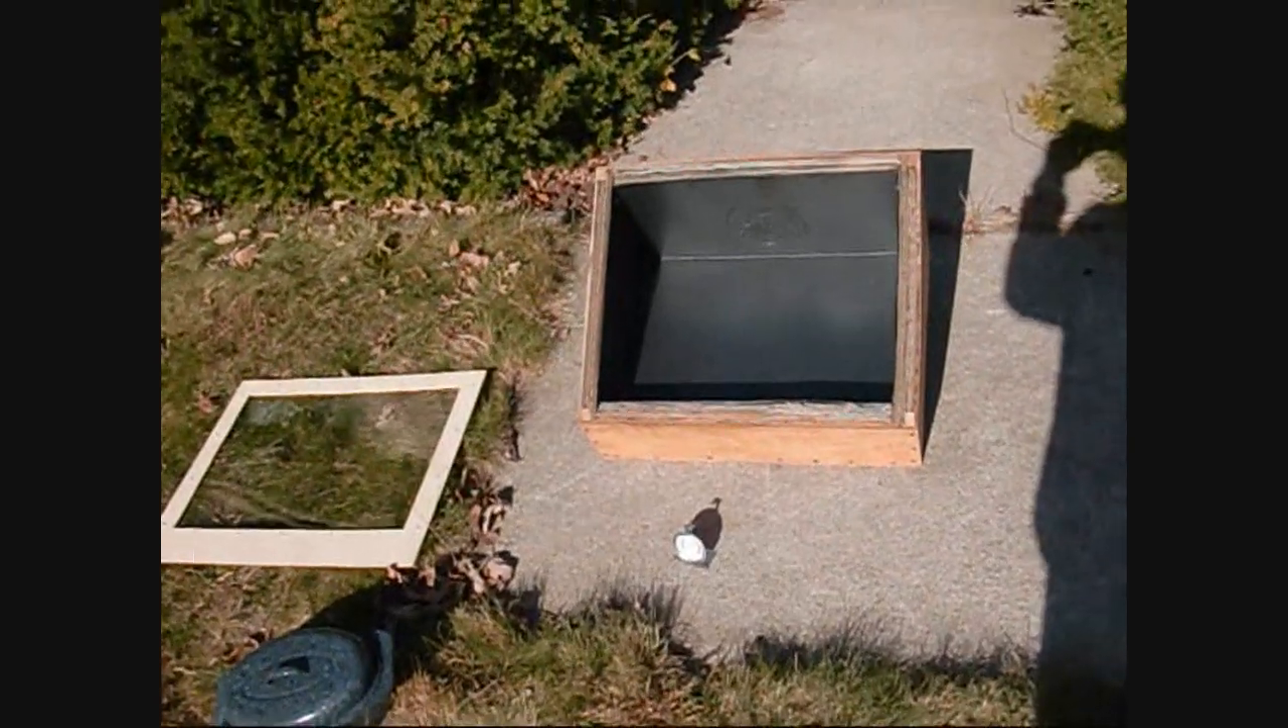Now this unit doesn't have the reflectors yet.